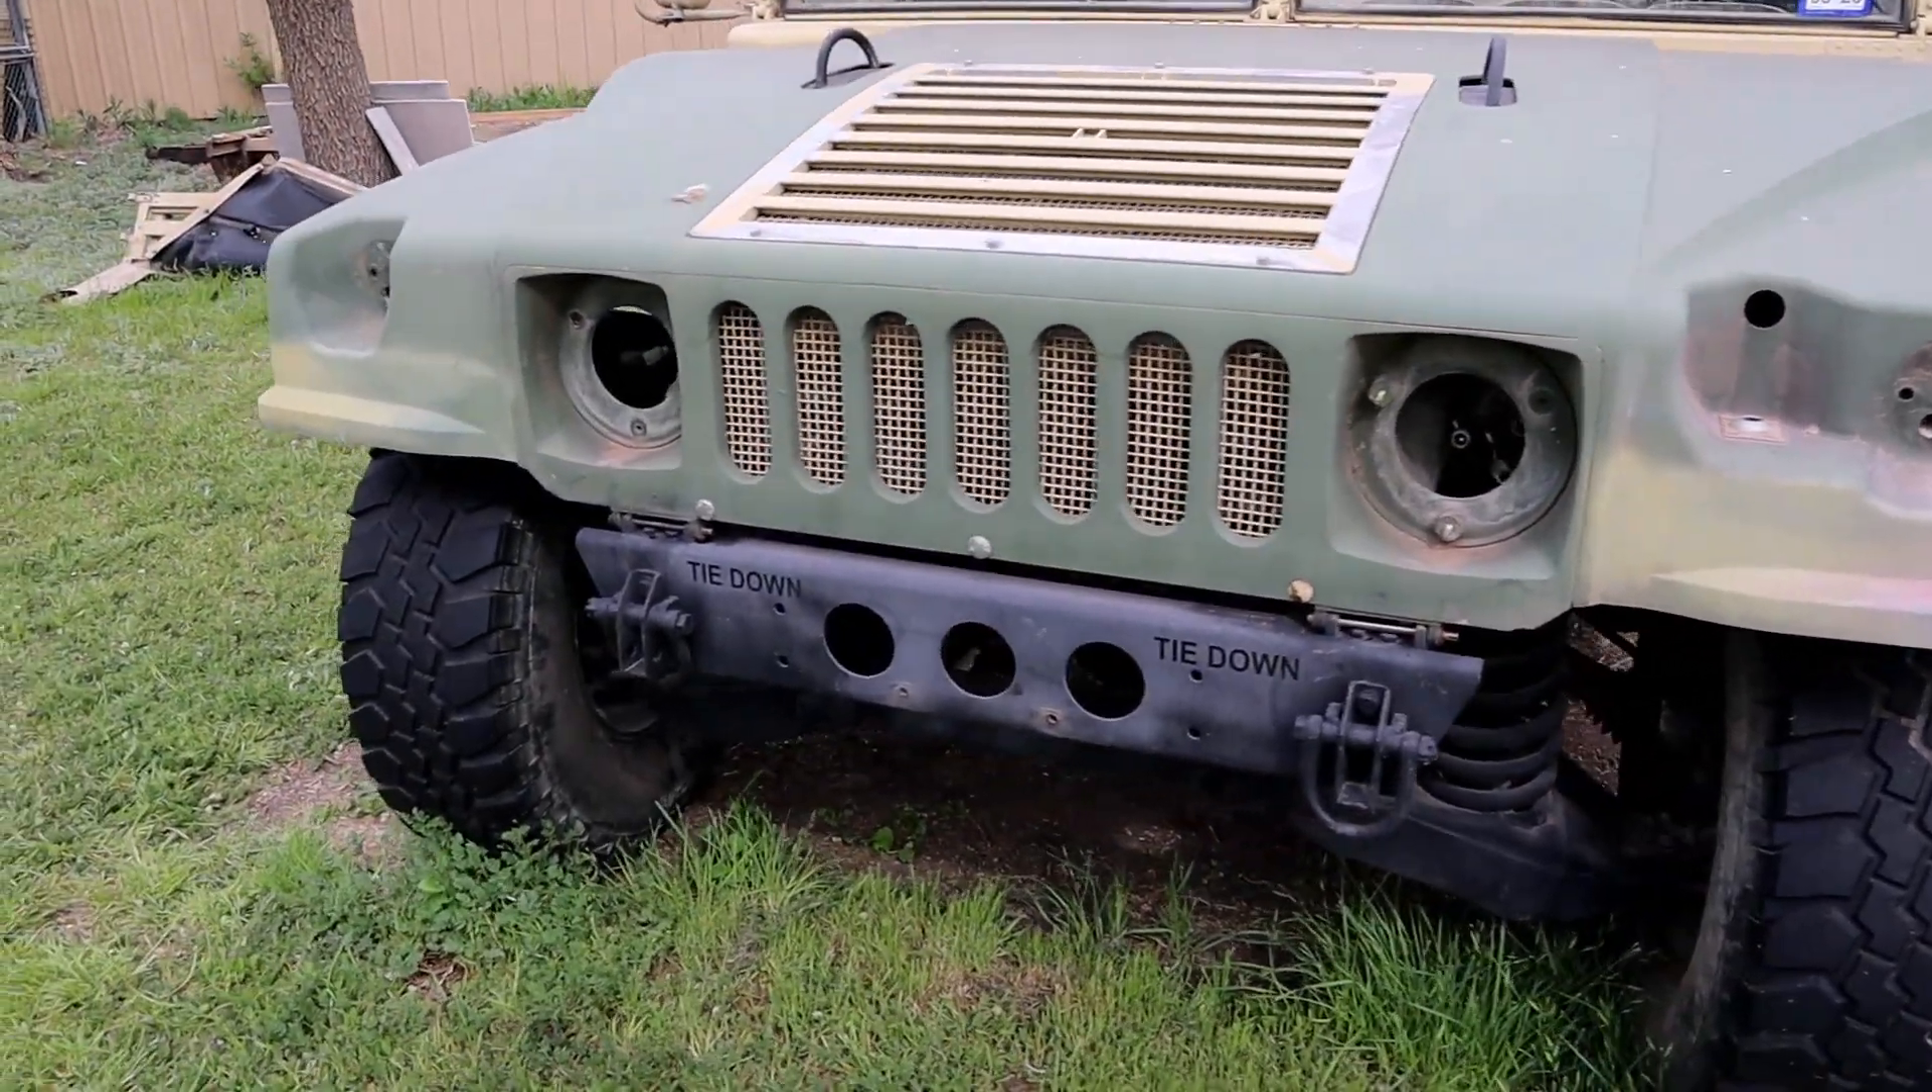So guys as you can see i went ahead and took off all the lights and the side reflectors and everything.